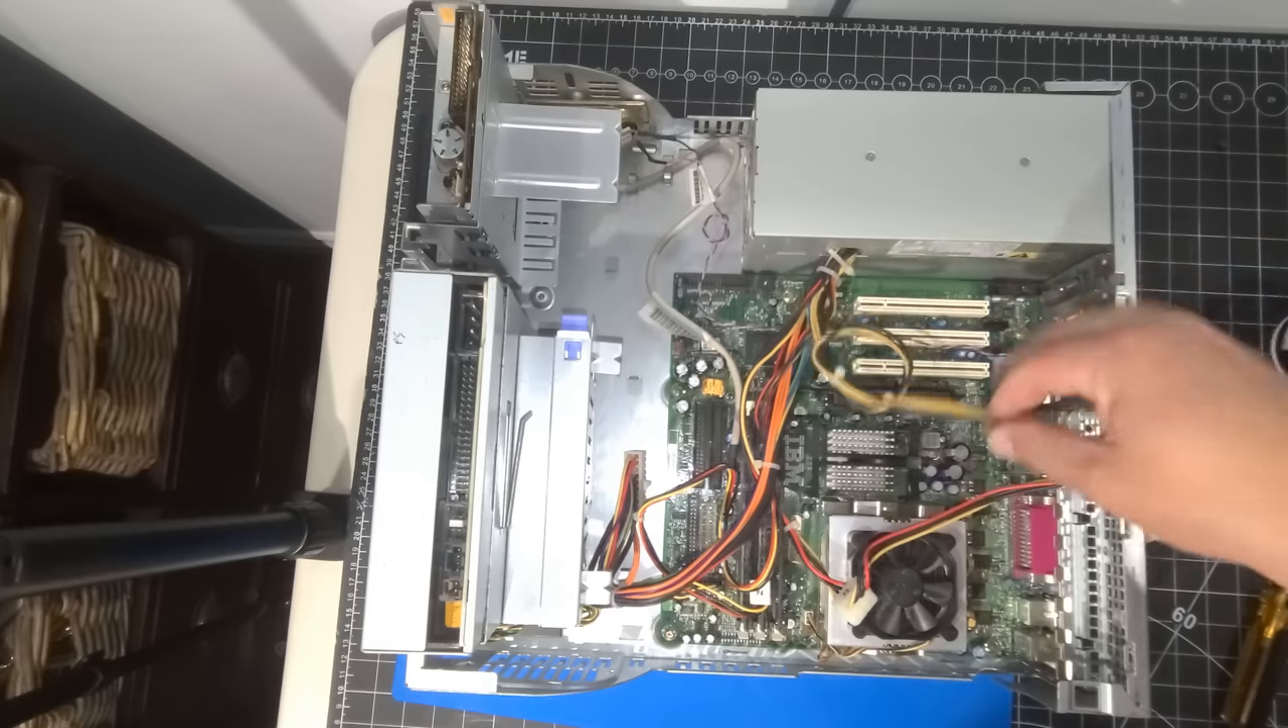Okay, so we have our power supply installed again, and I blew it out in the garage.